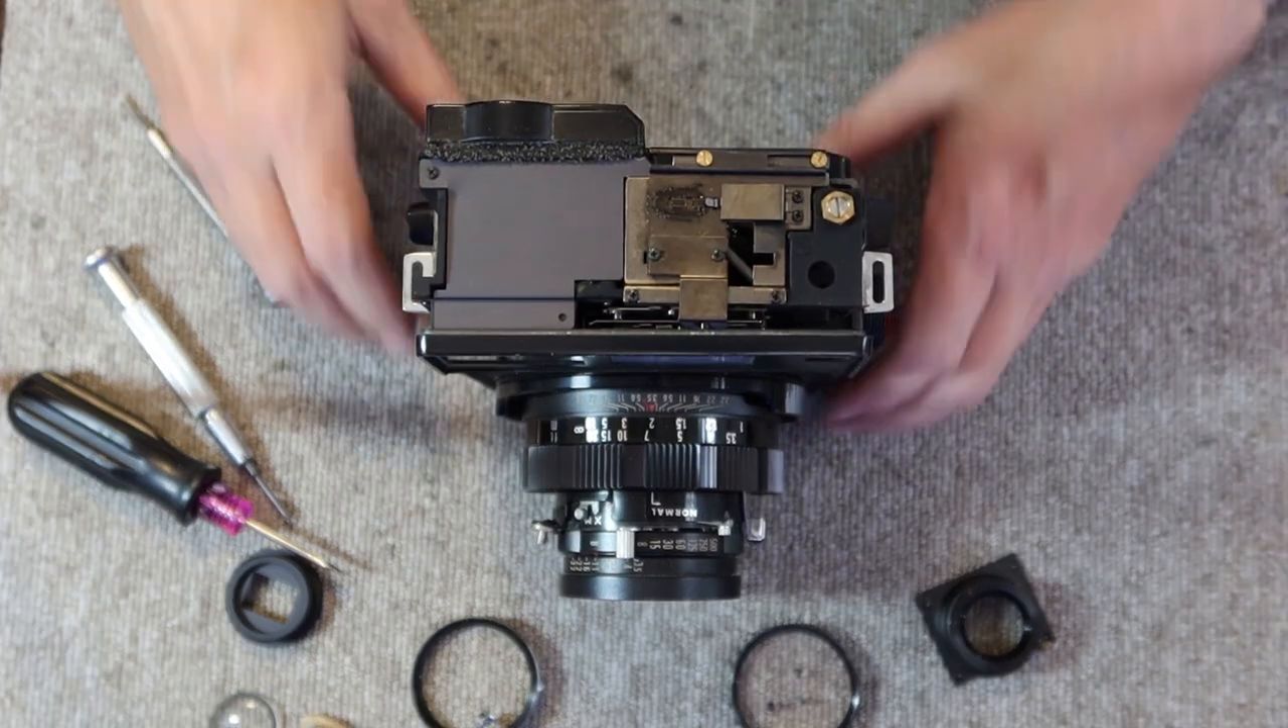So, we have the top cover off and we're ready to move on to the next step.